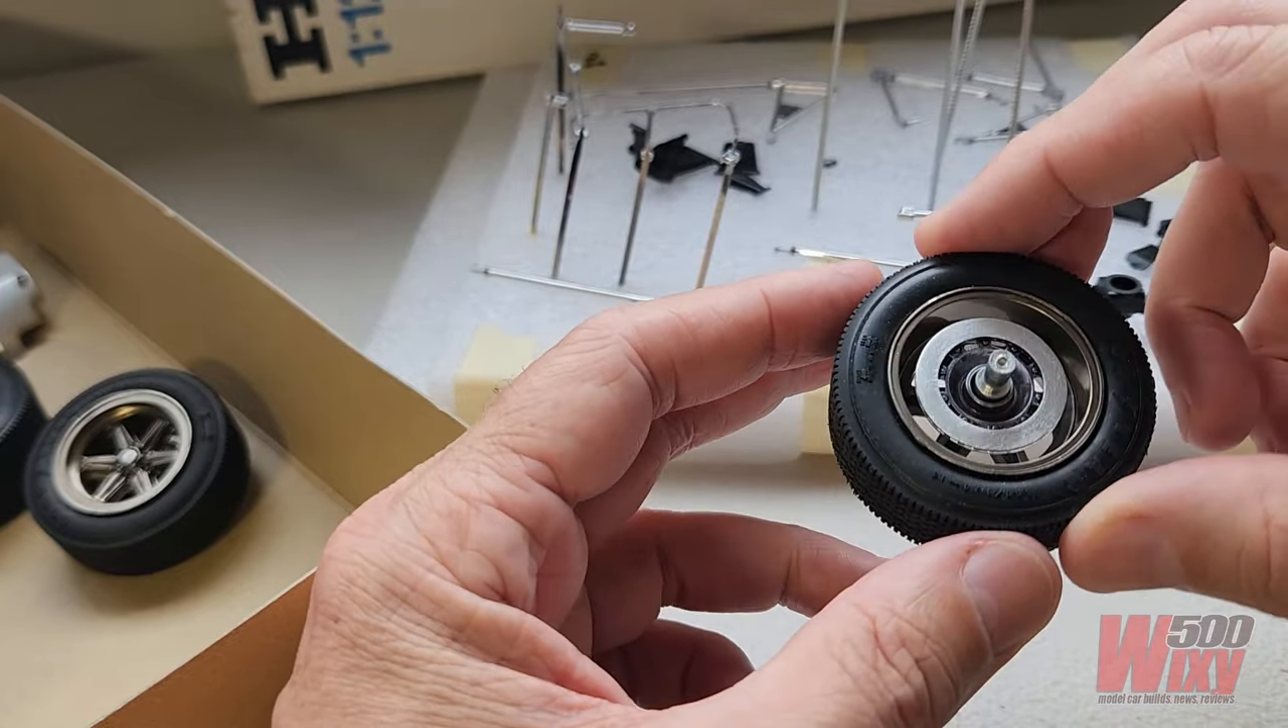Then the brake discs have been put in.